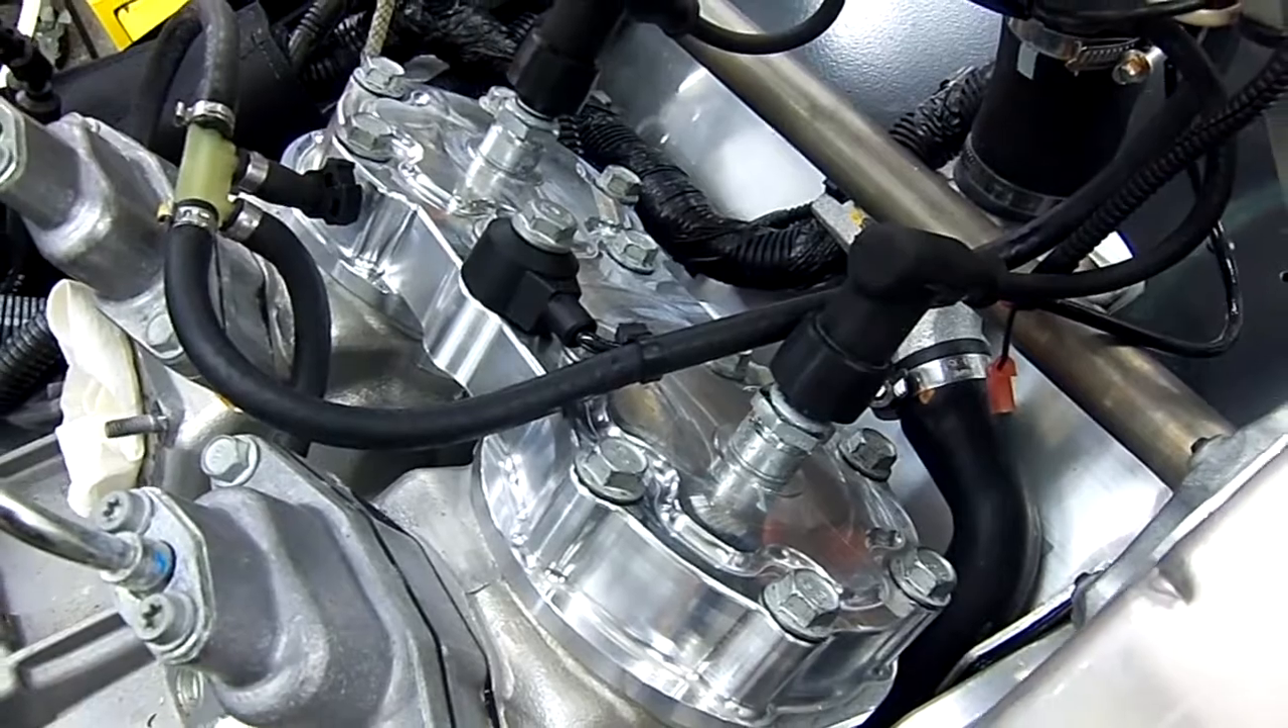Okay, the new cylinder head is on and complete.